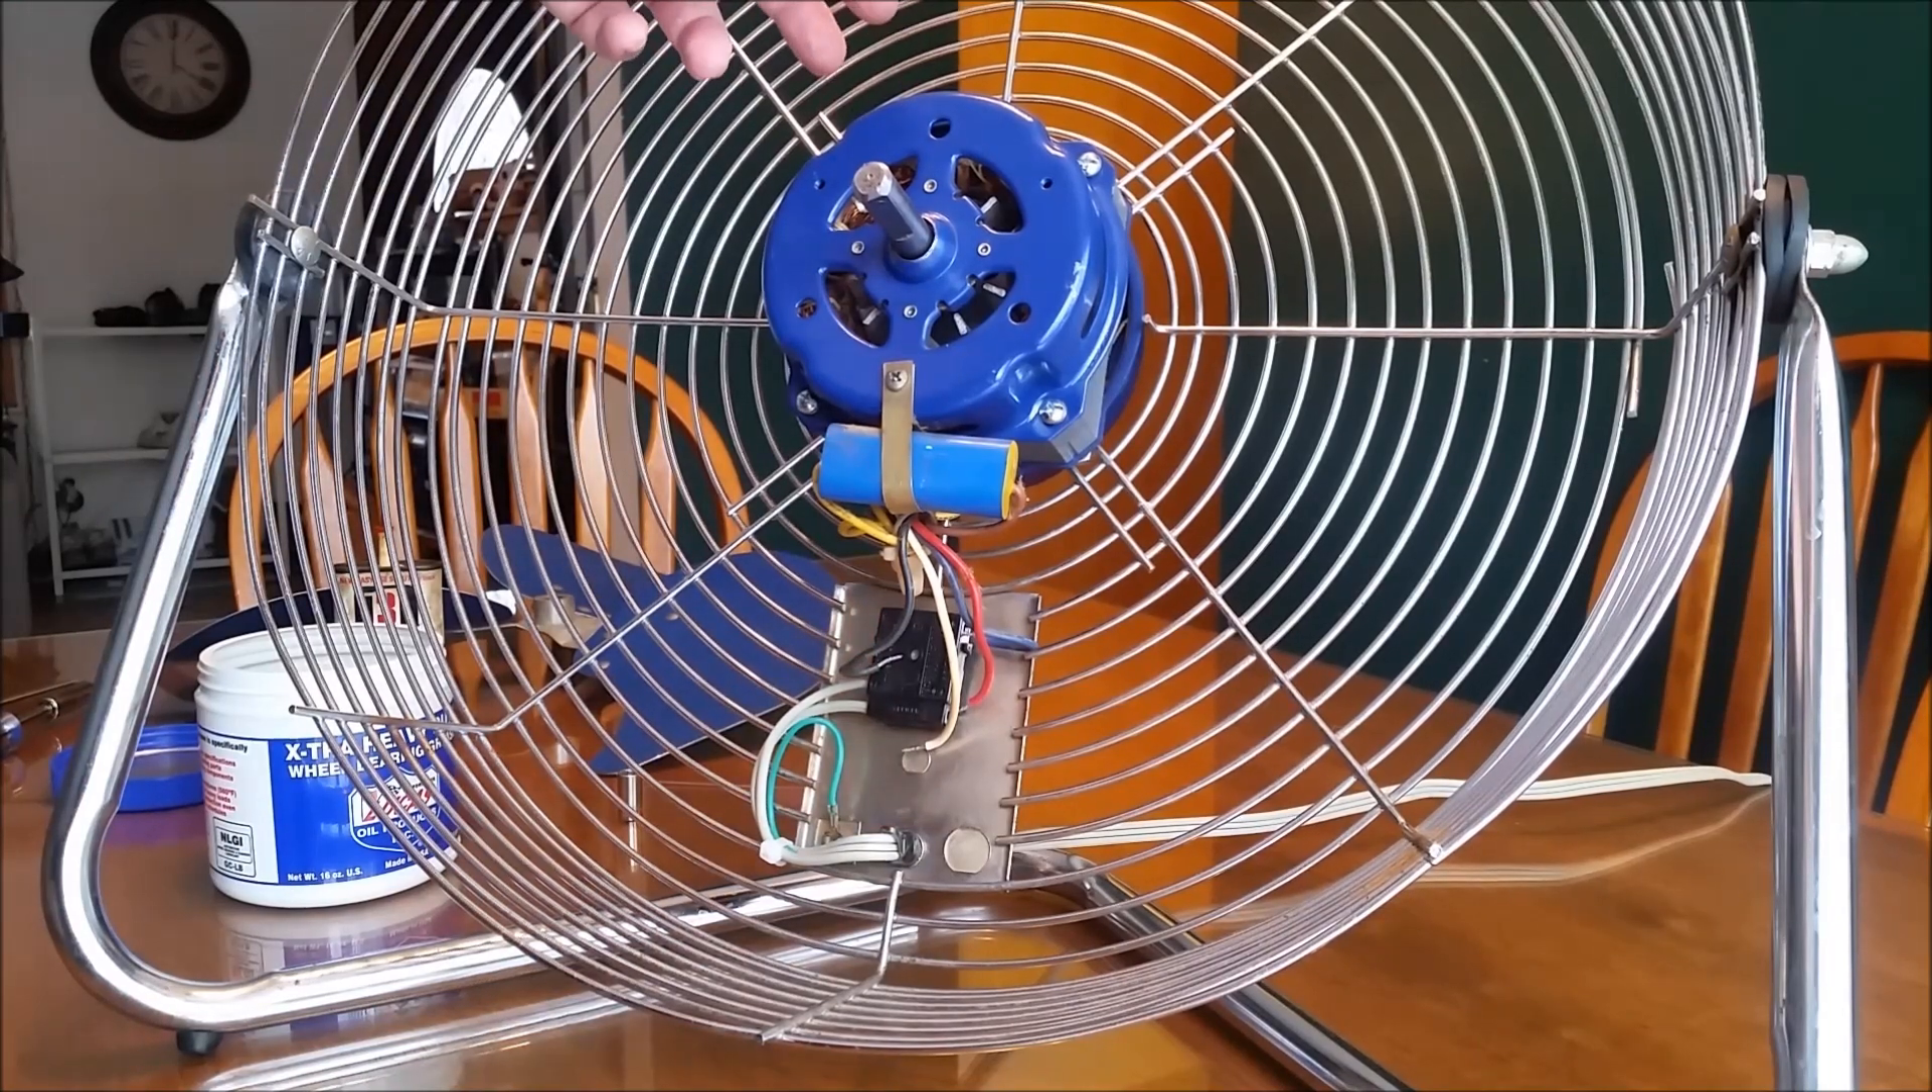Alright, so I got the fan screwed back together and back in the cage.